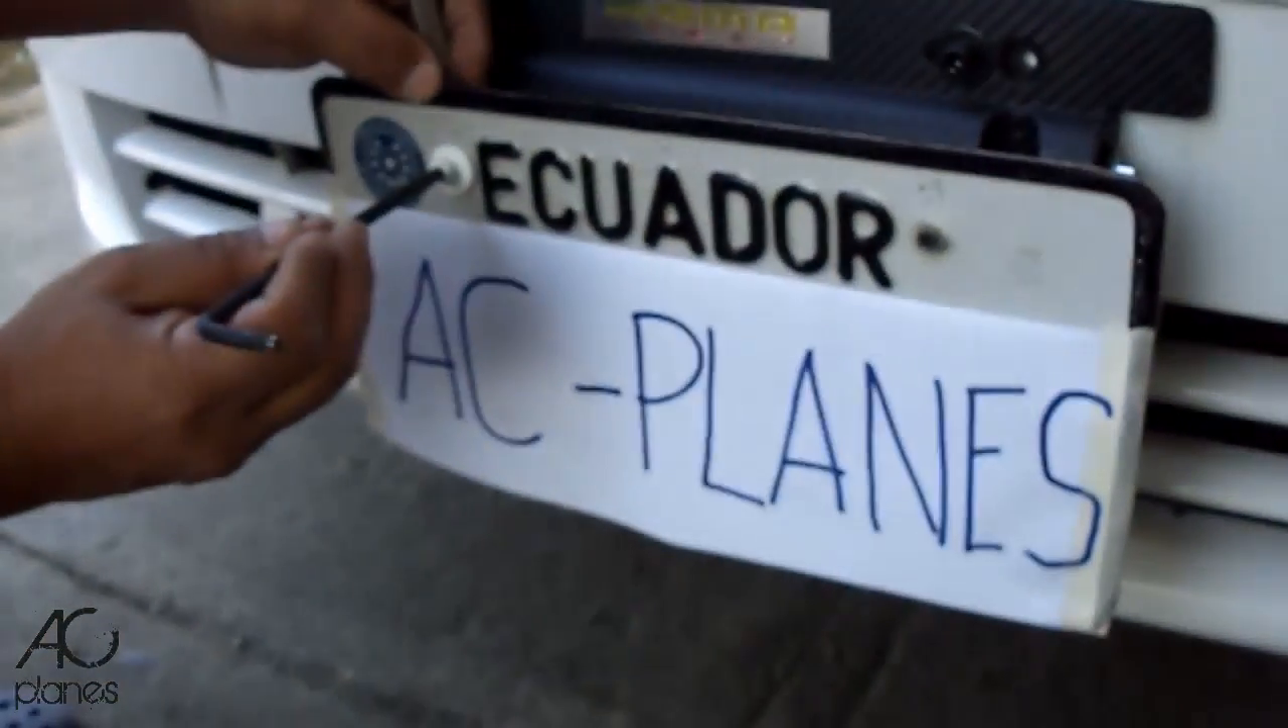Aquí está nuestra placa colocada ya estamos ajustando.